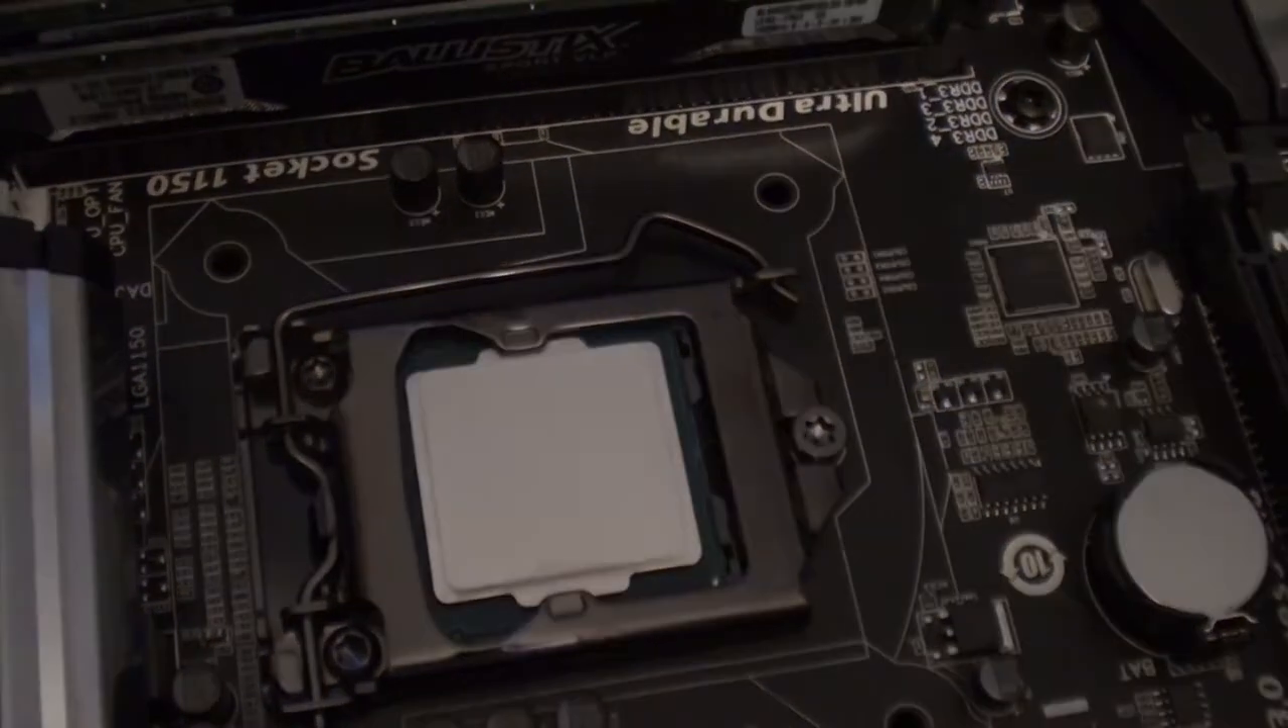The CPU is socketed in there.